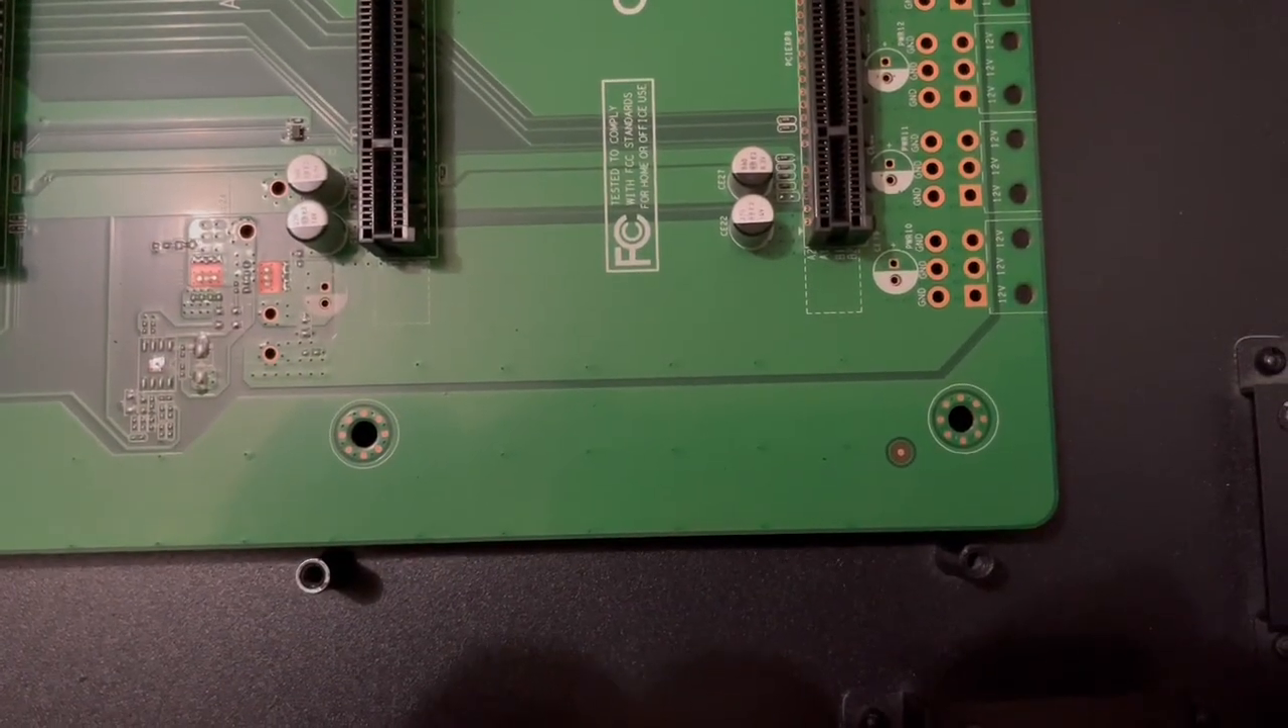As you can see, the standoffs, unfortunately, are not lining up with the green, um, B85 board. We're off by quite a mile in some spots.